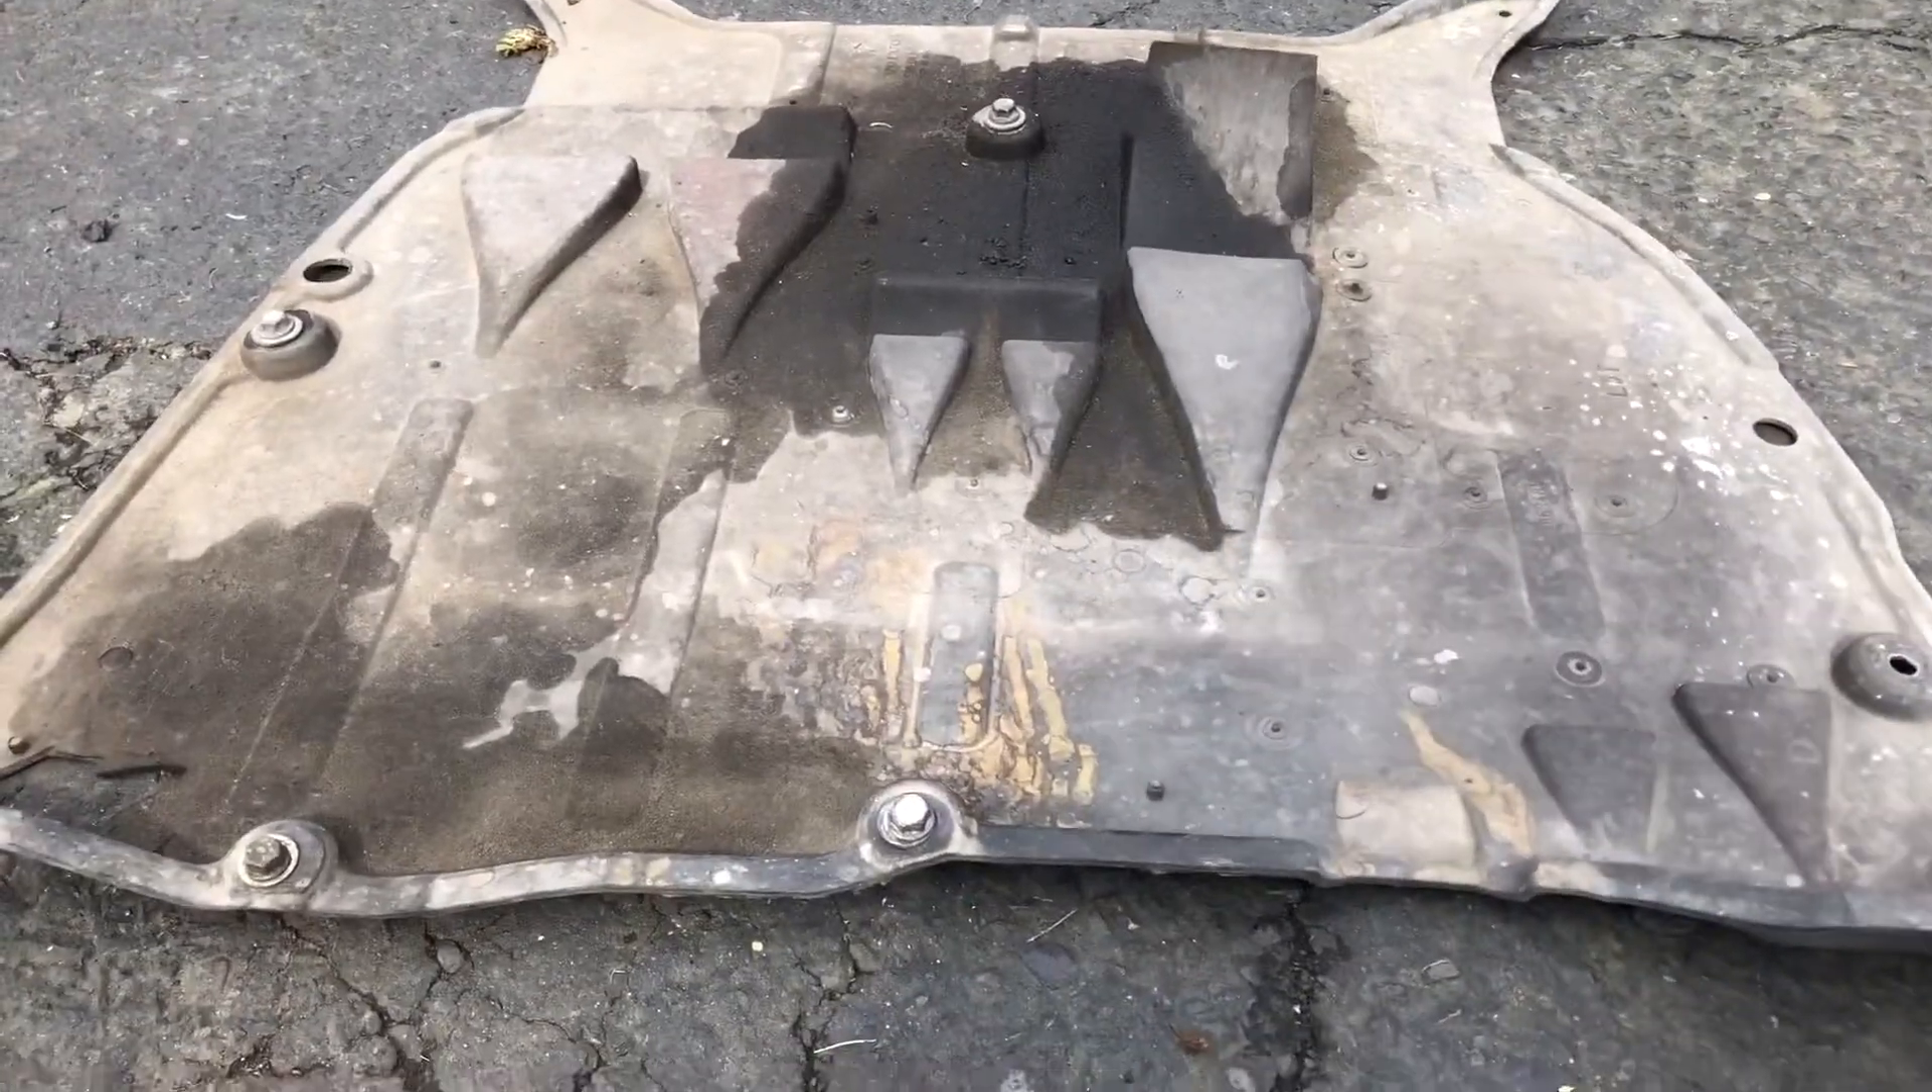This is the skid plate off.